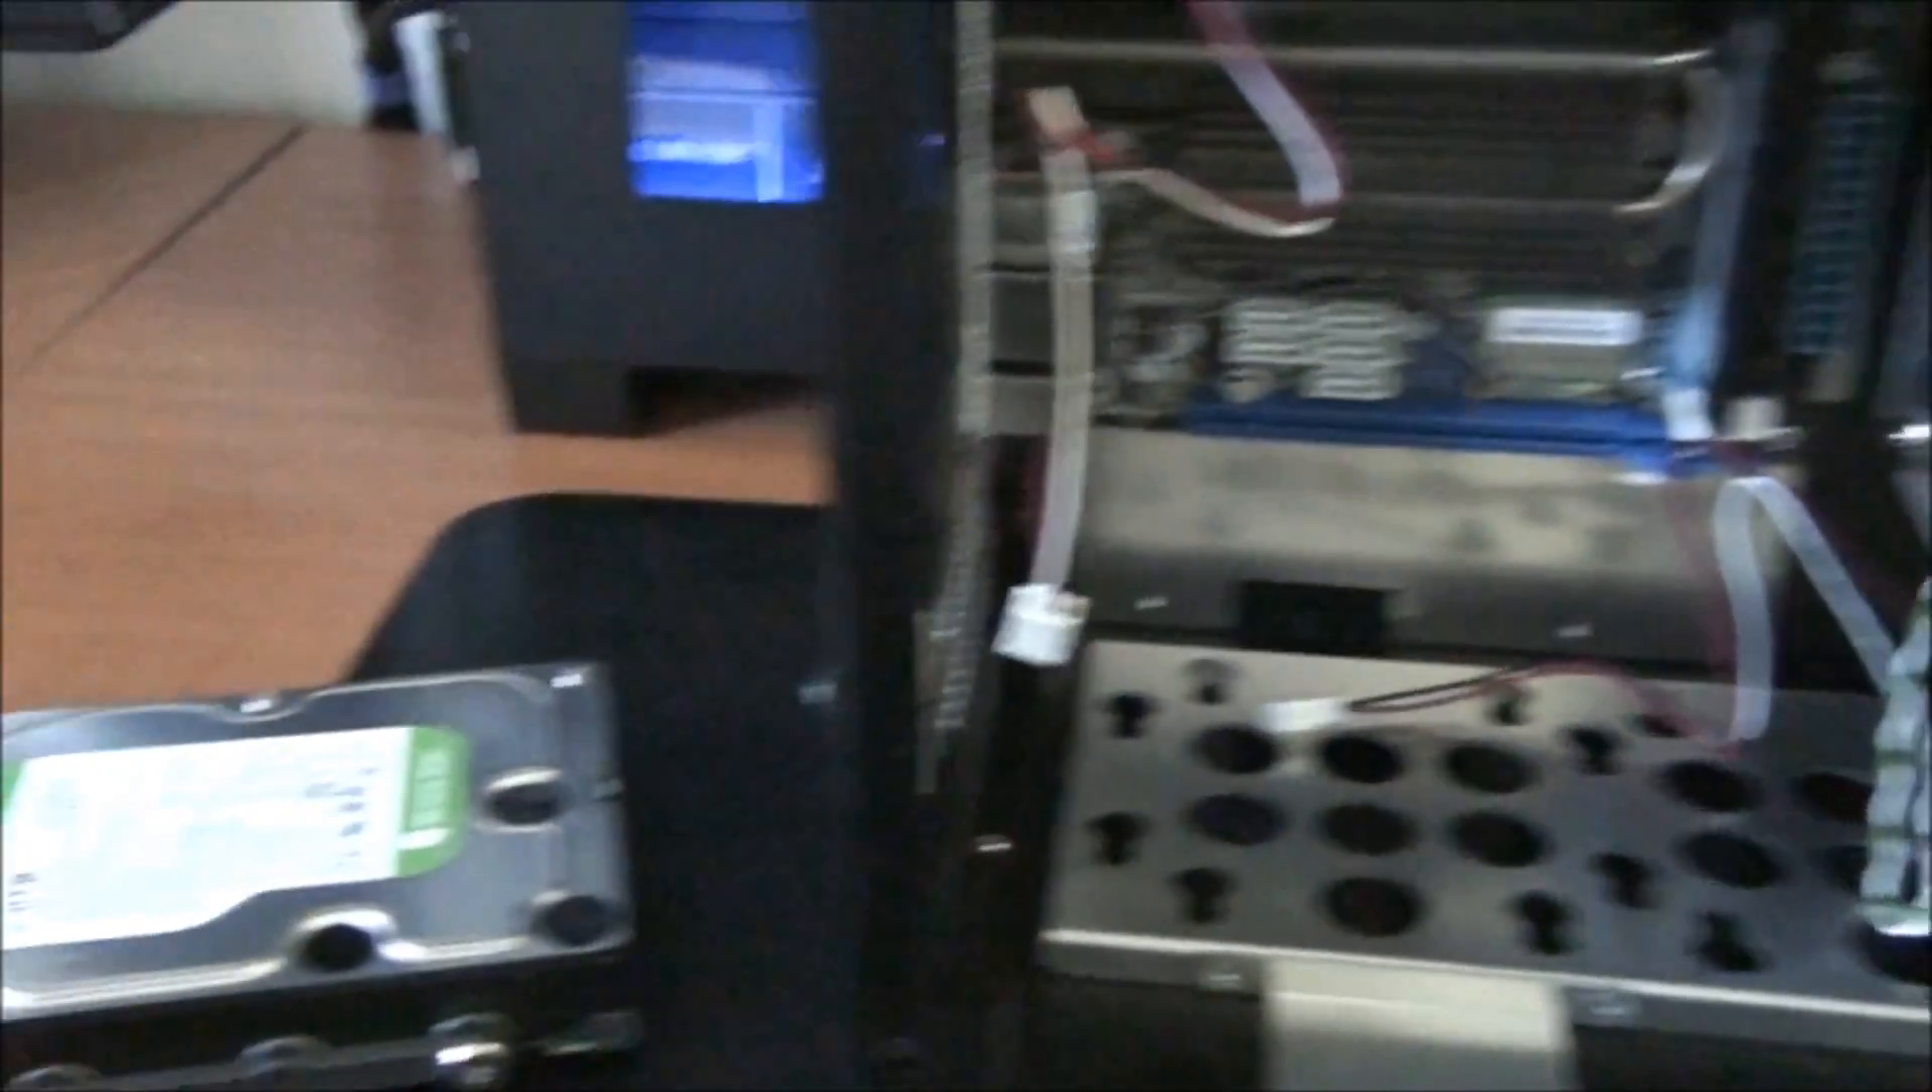So I've actually left one of the hard drives out because I wanted to show you how they get installed.